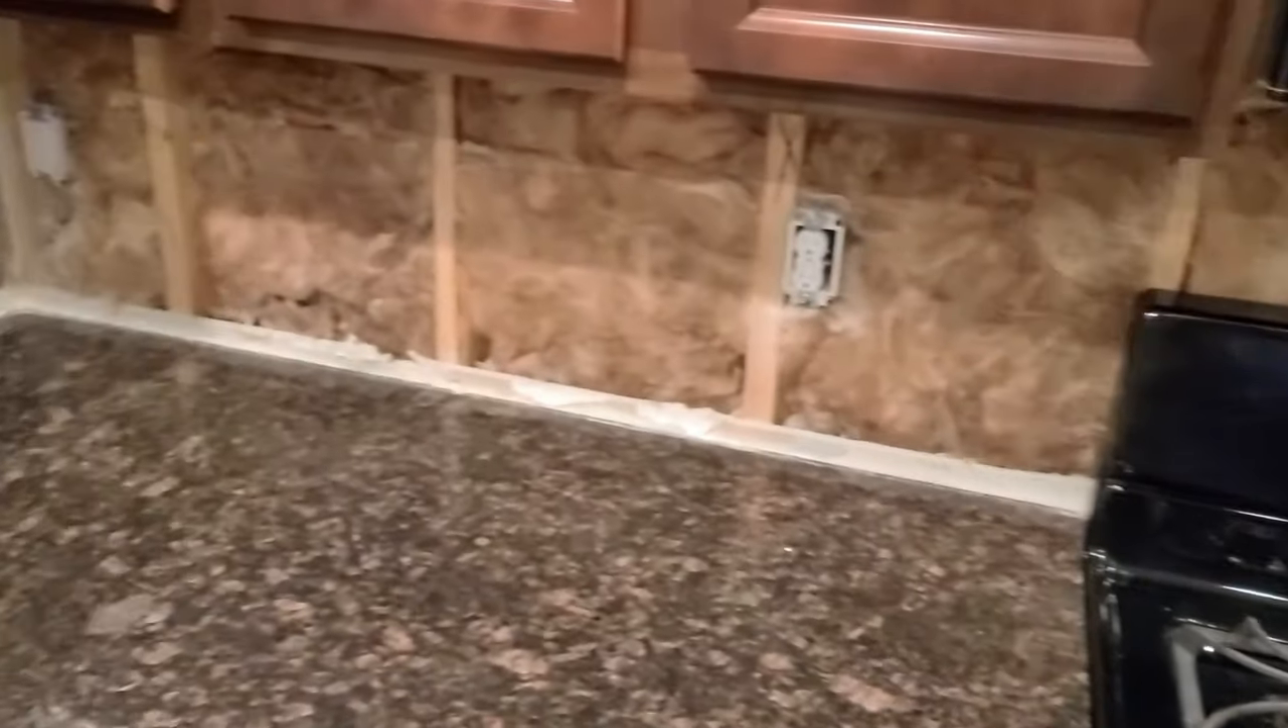Well, there's all the drywall out.